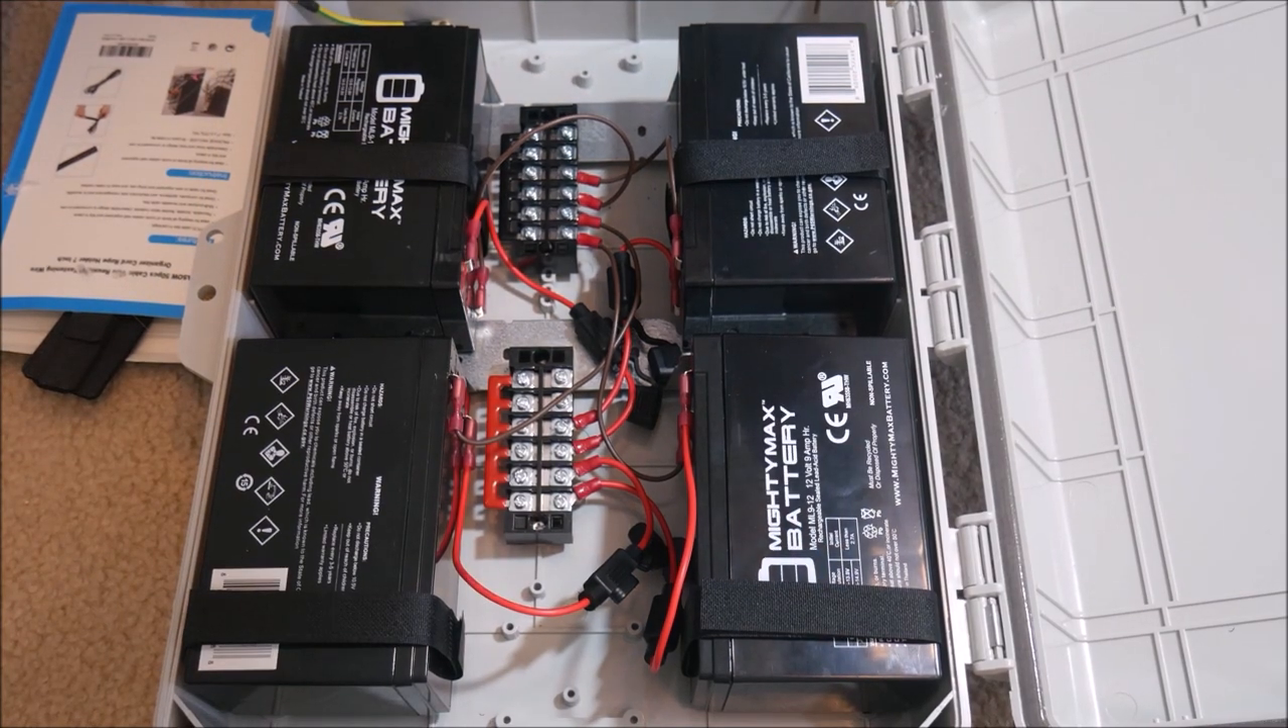And here's what the finished enclosure looks like with all of the wiring and mounting completed.